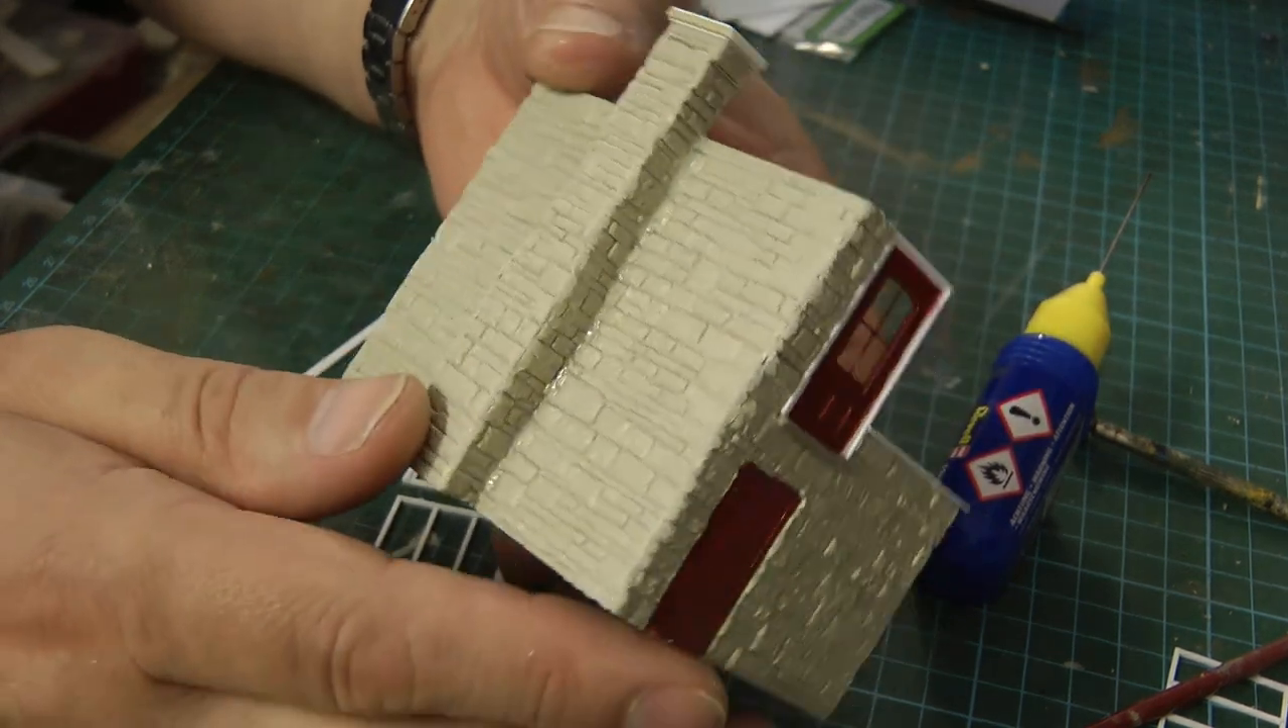Moving on a little bit. I have now glued the chimney breast to the signal box.